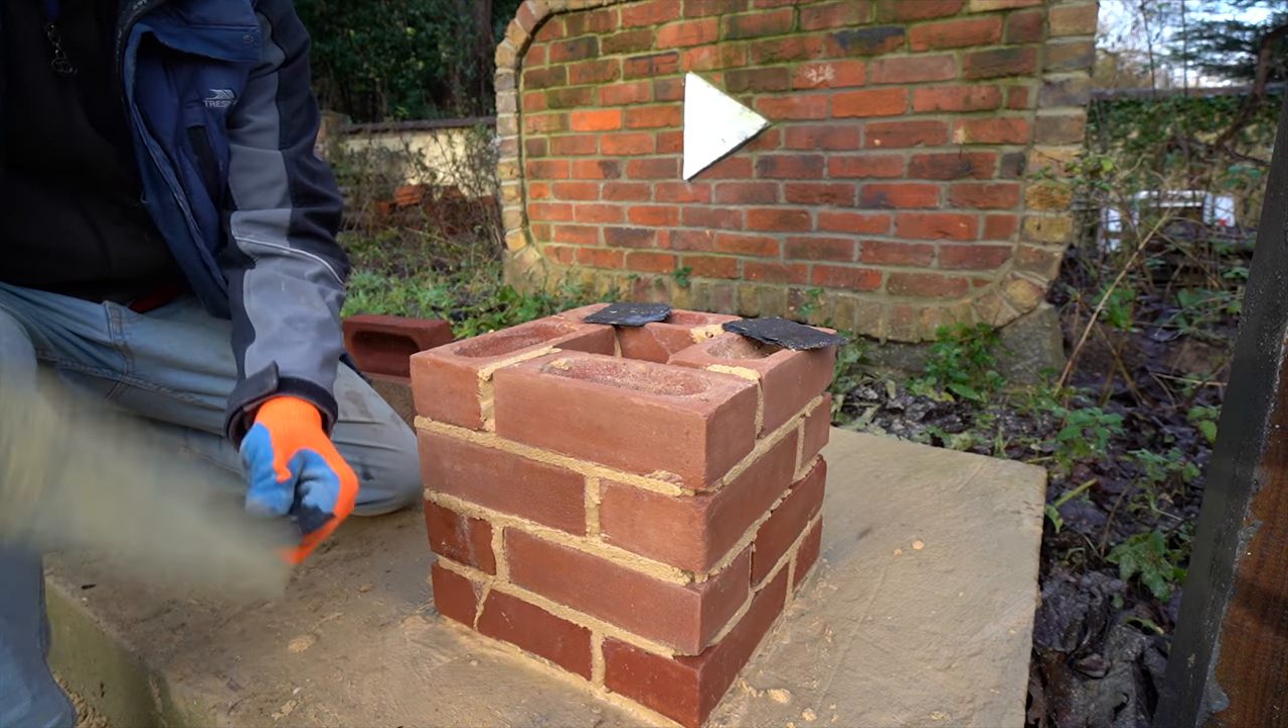Right so now we've got these four courses all built up.